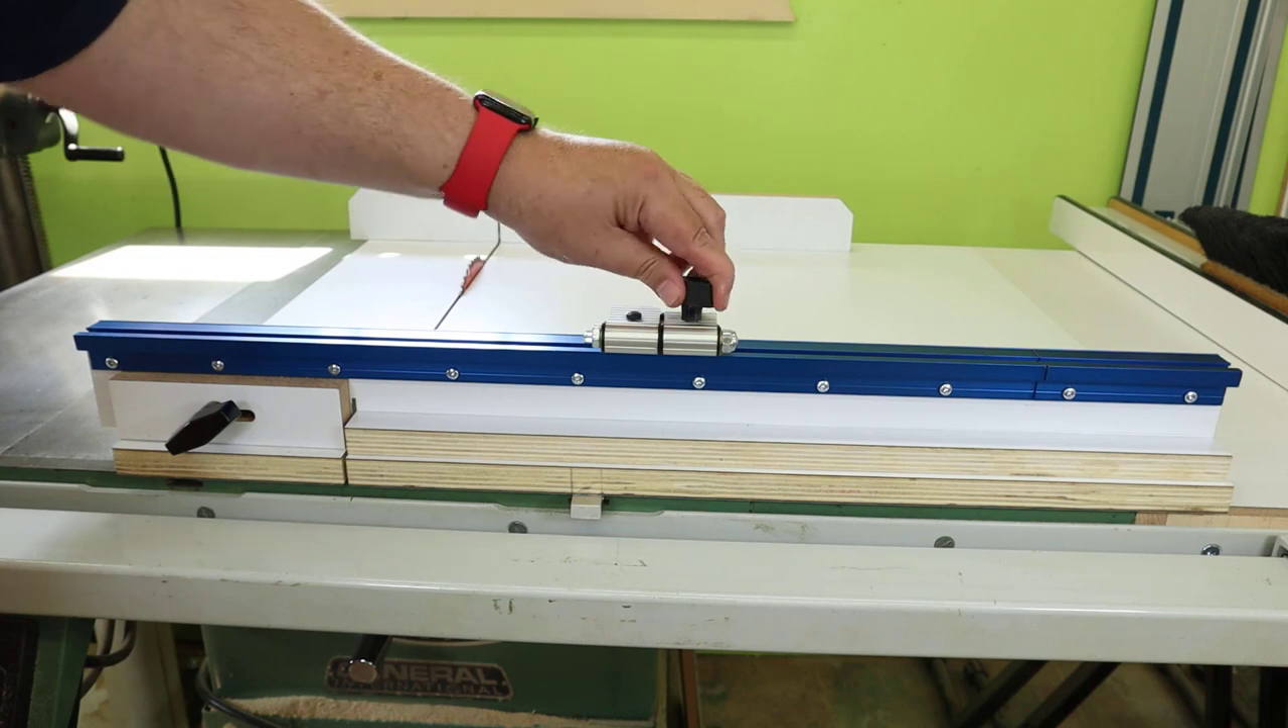In here, you can see the rail in position.